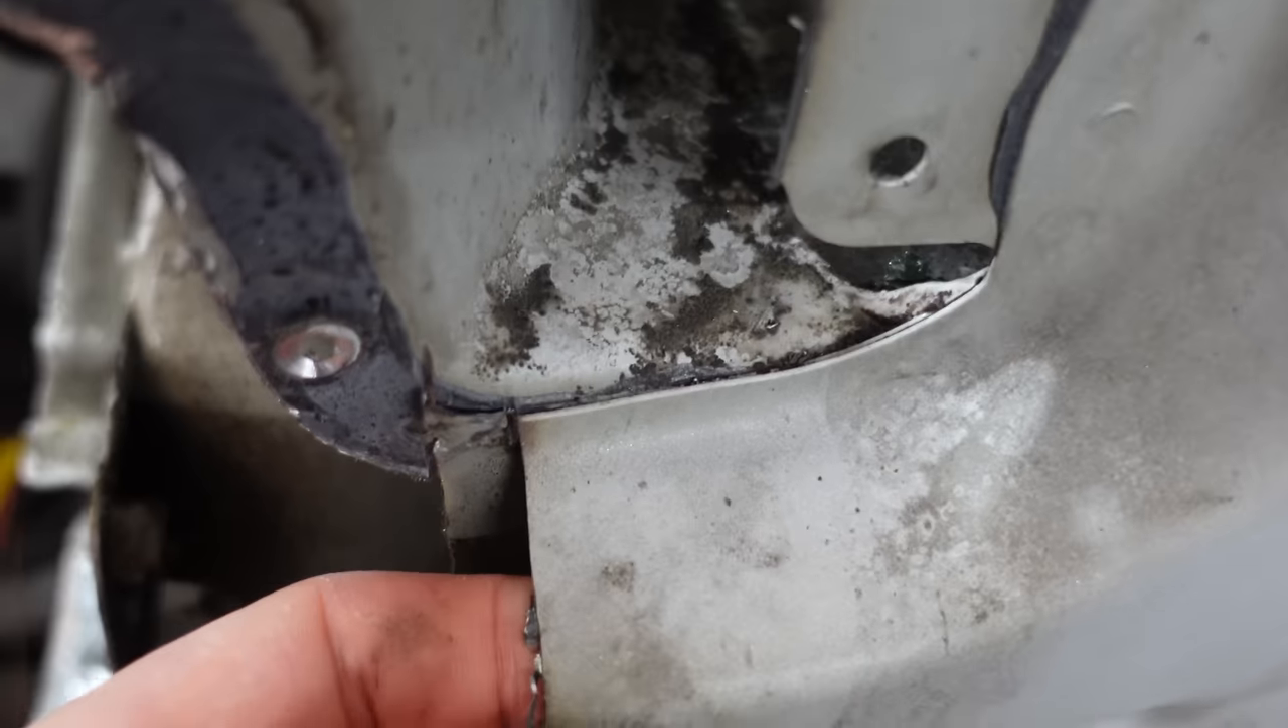Although this outer plate here, look, isn't actually welded. I mean, it does move. There's a gap.